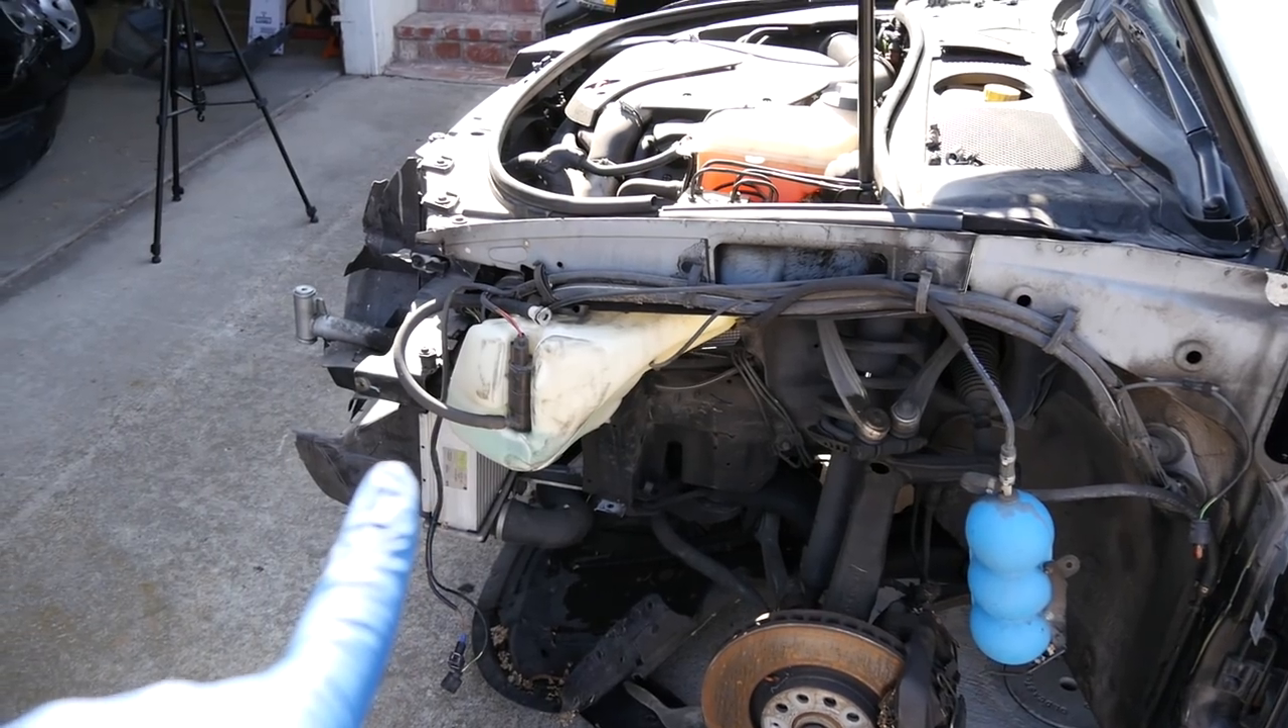Now as you can see, we also removed the left side fender because again, it was badly damaged due to an accident.